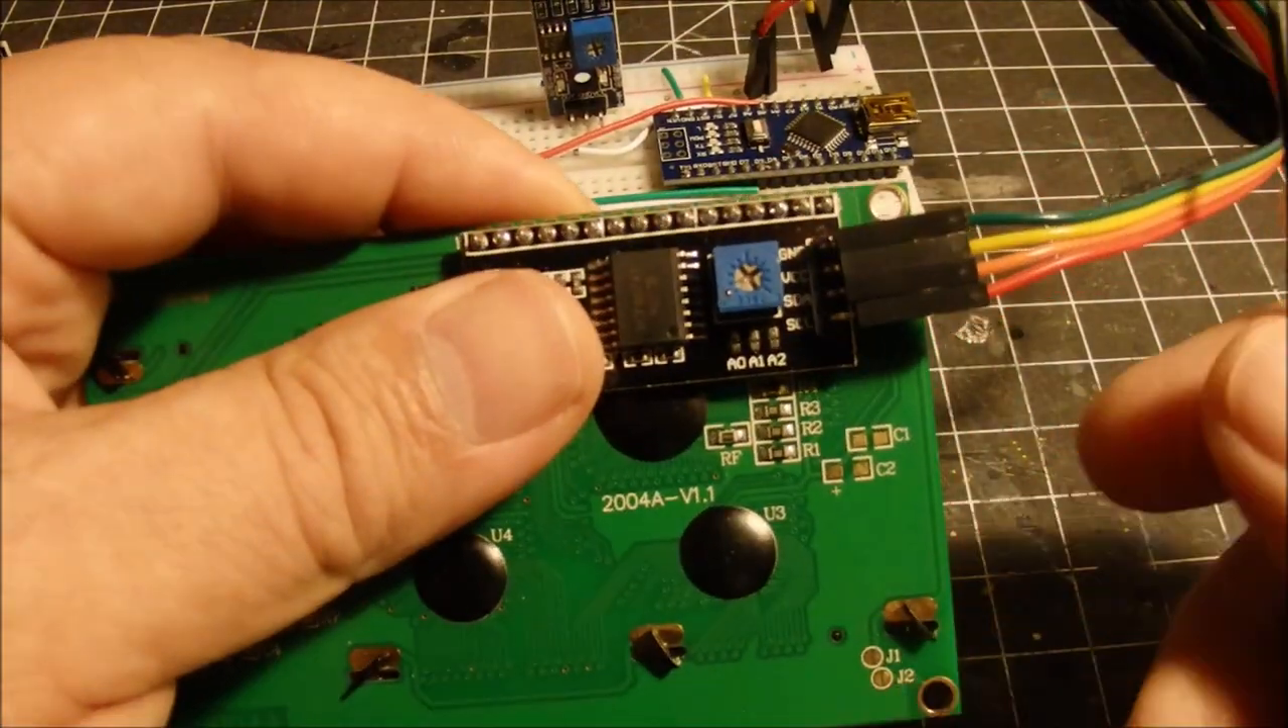You can see I've got four, uh, jumper wires plugged into the back here.